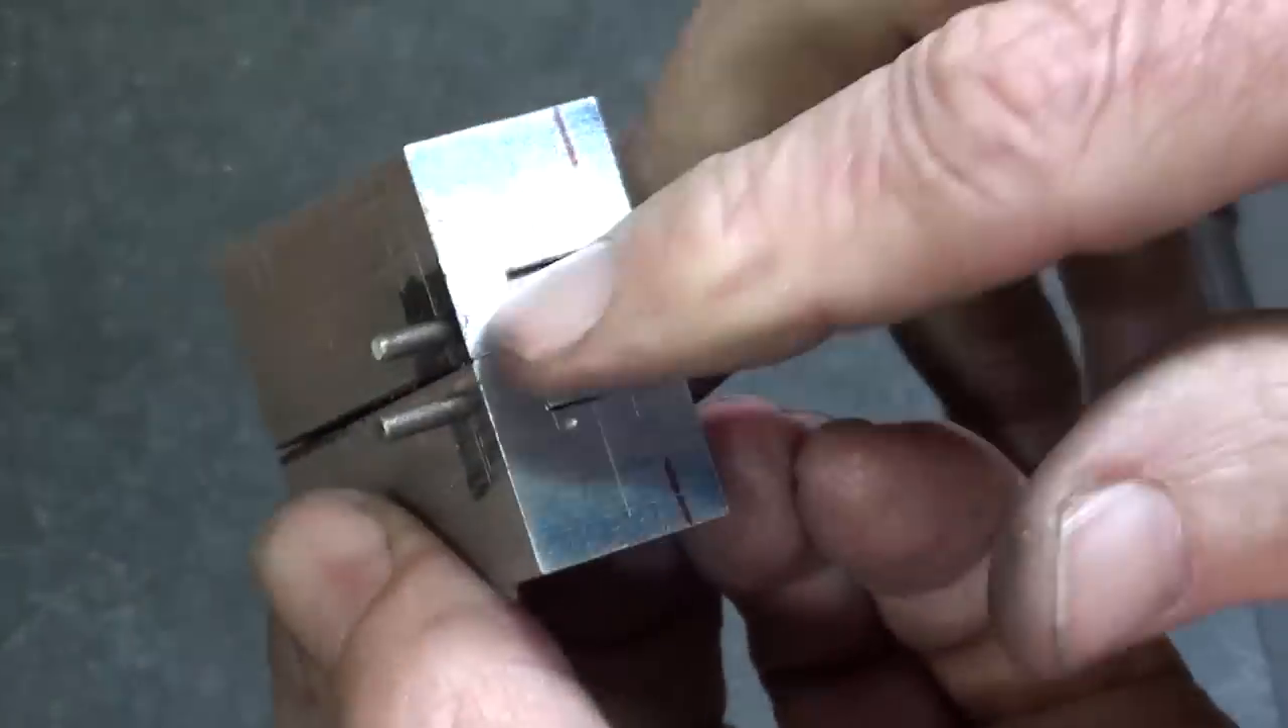Alright, both pins are in place.